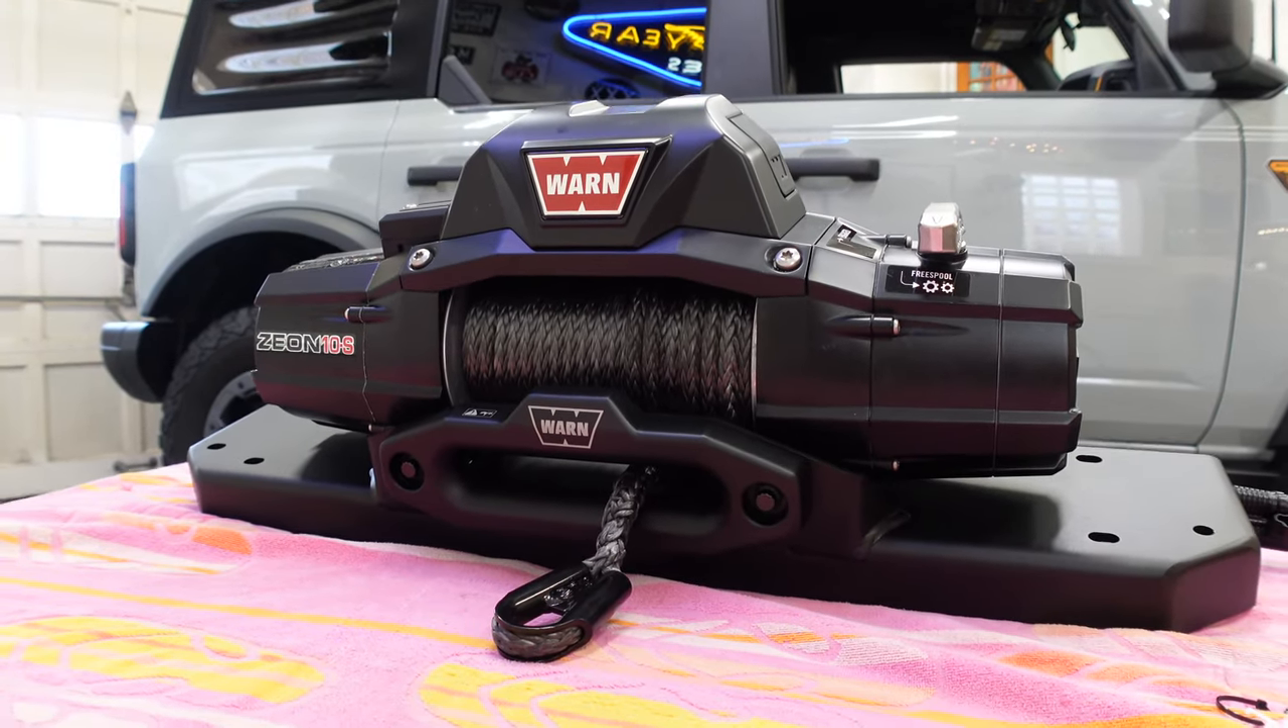Okay, guys, so we got our winch married up to the winch plate, and I think that black fairlead definitely was the way to go.